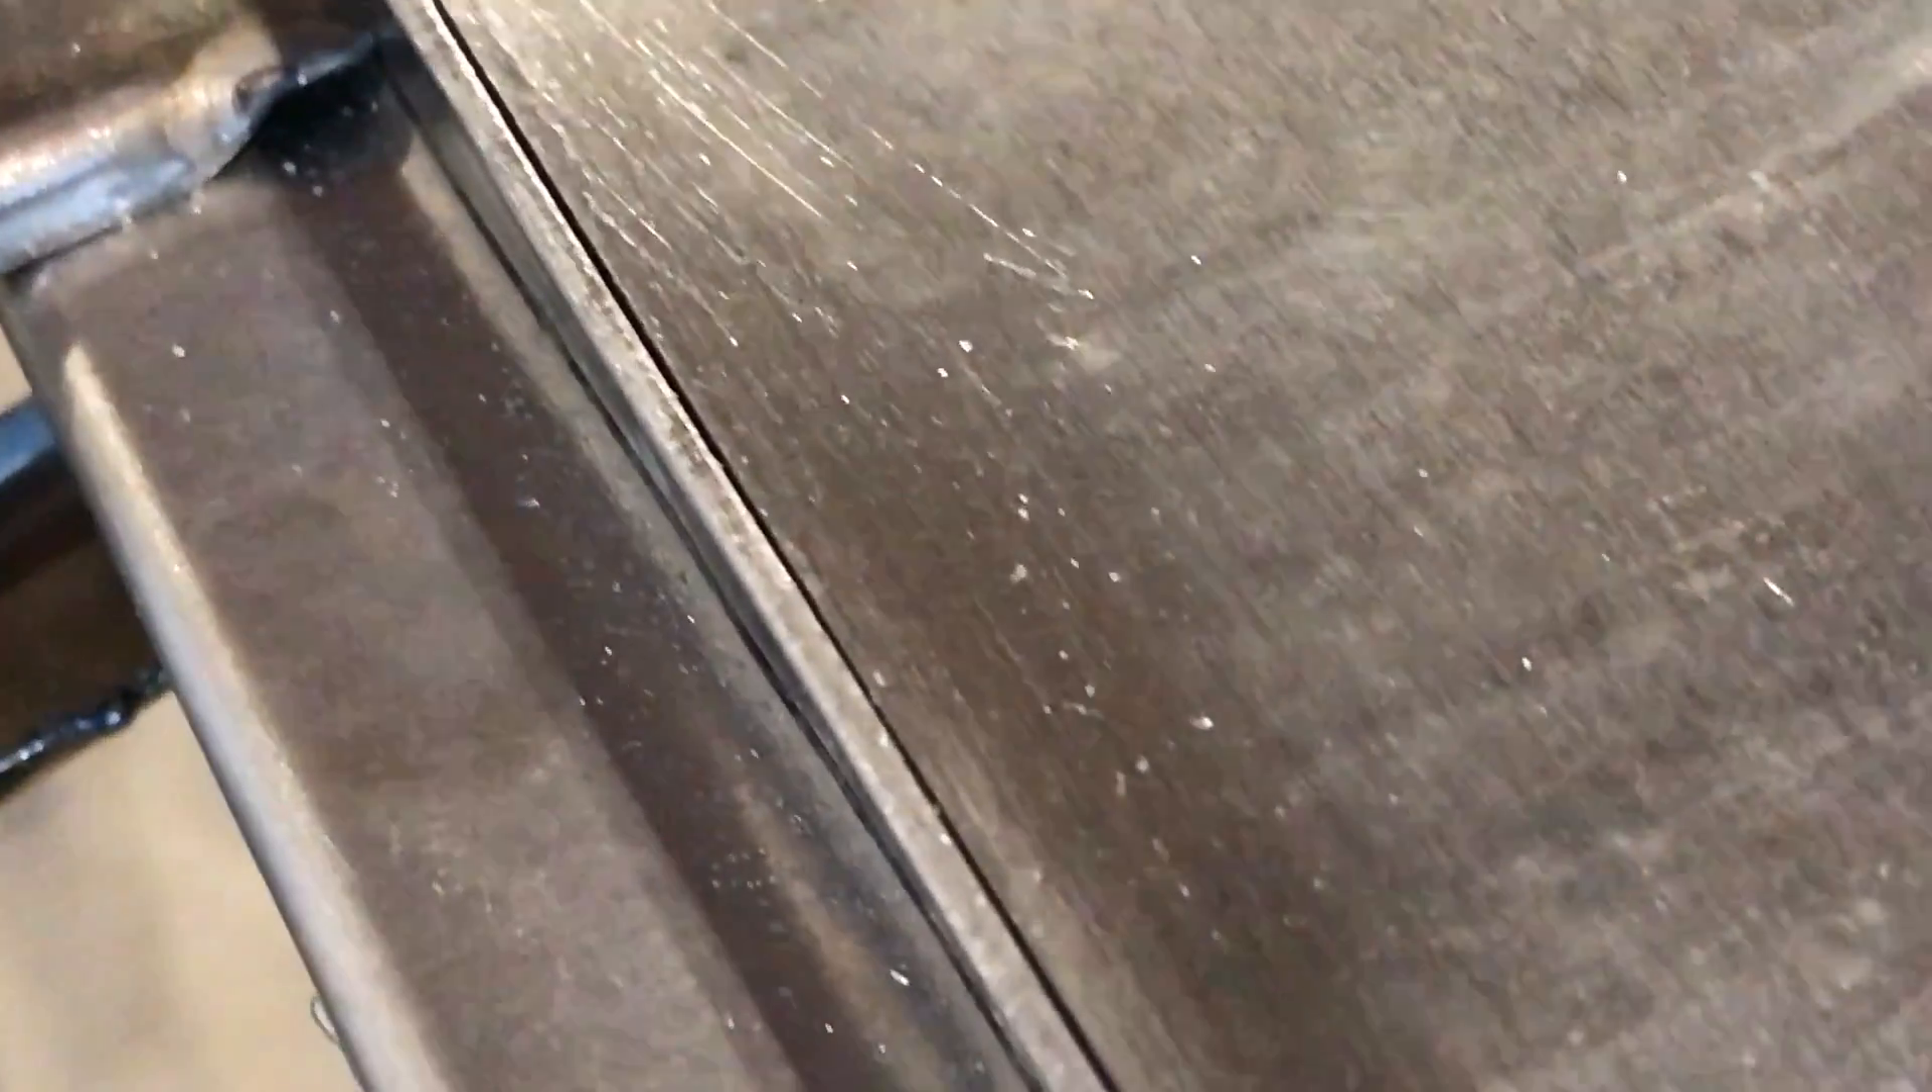You can see we have a nice clean fitment along the panel.